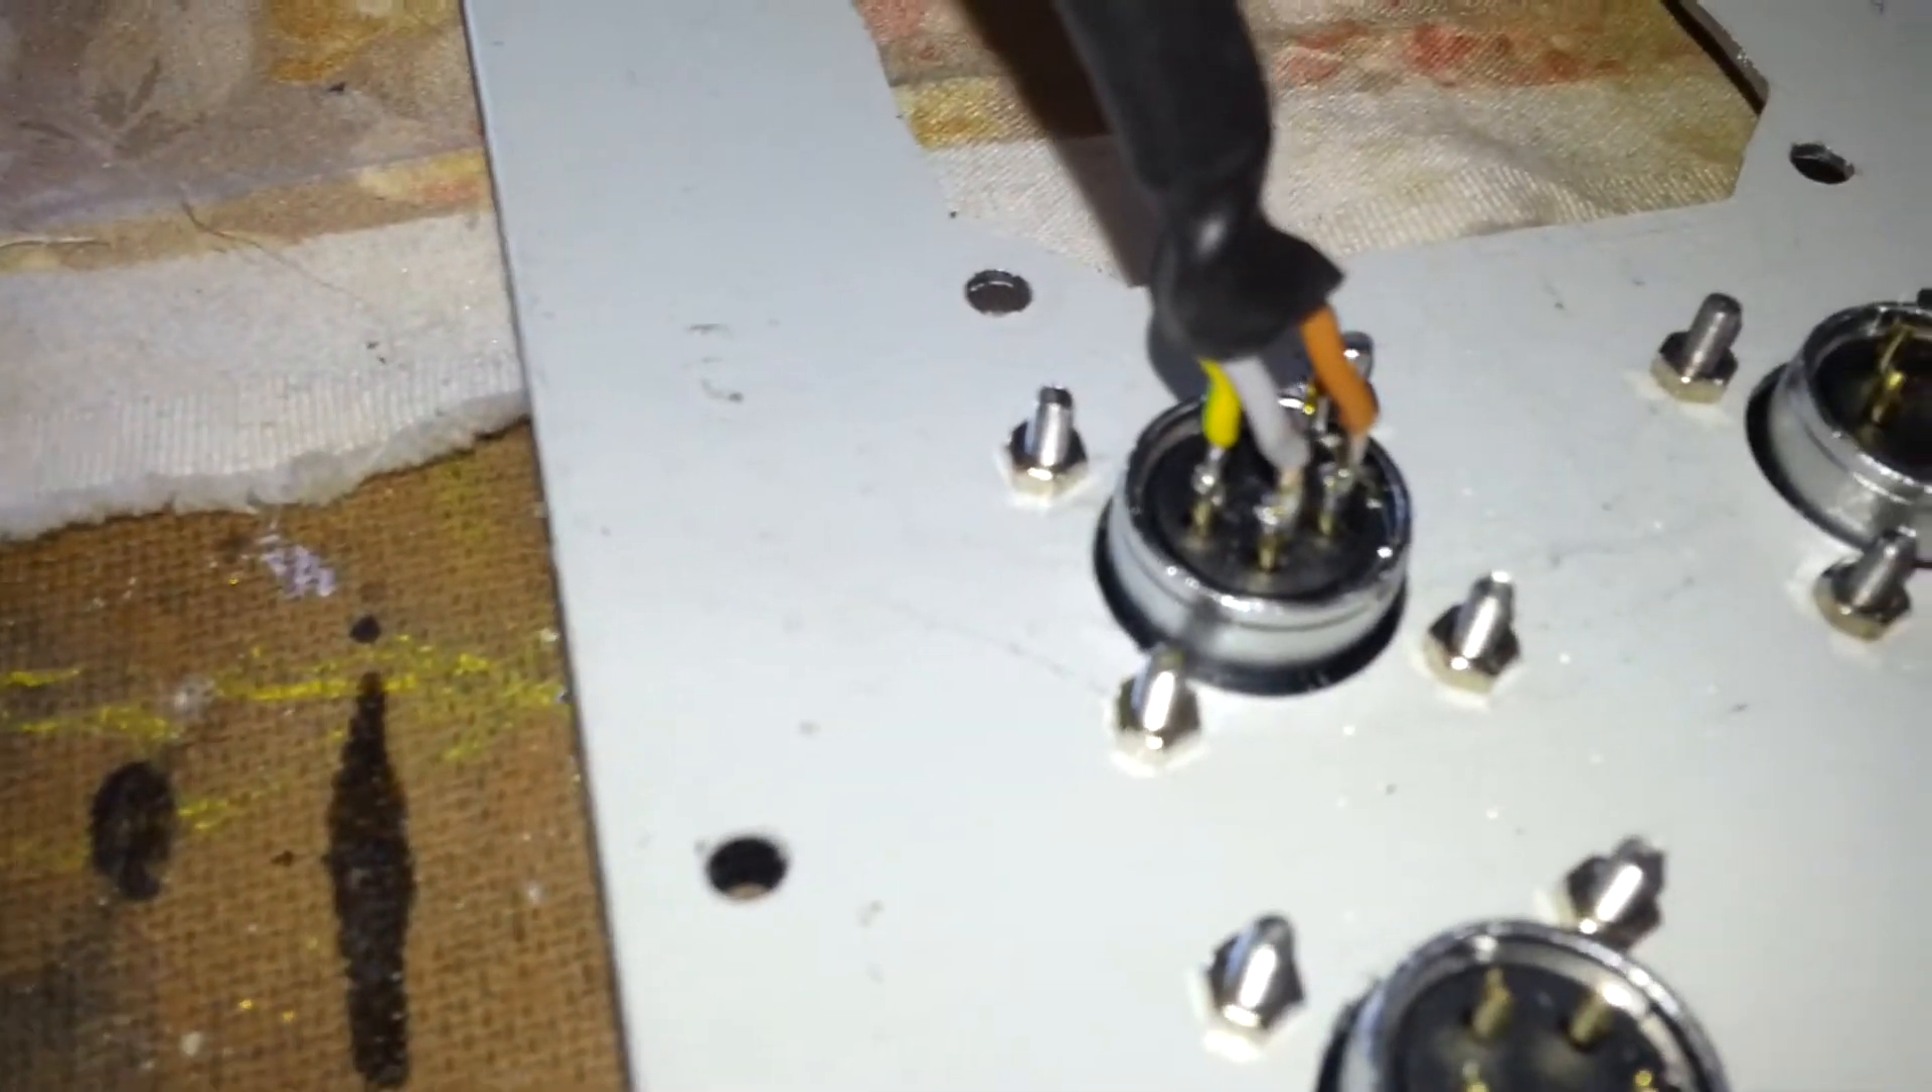Right, so to spare my blushes, I didn't show you the soldering, but I've got my first cable connected.